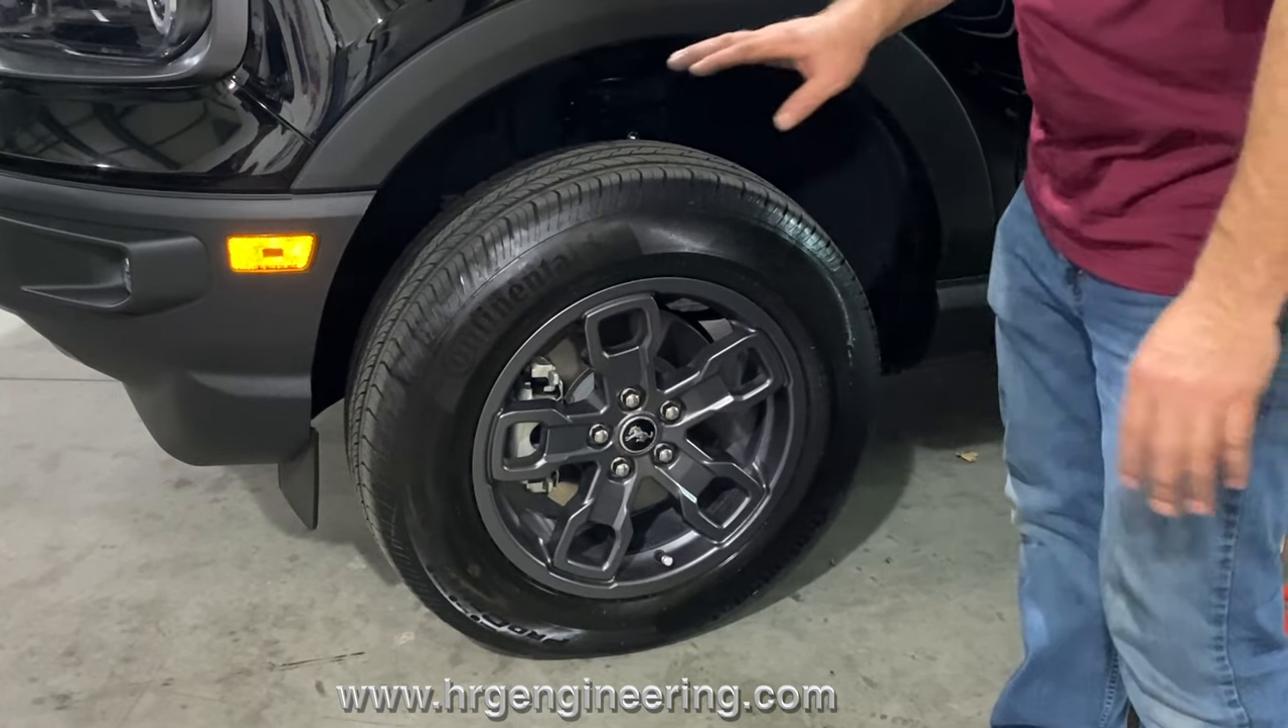There's a huge fender gap now i just dropped this off the jacks.